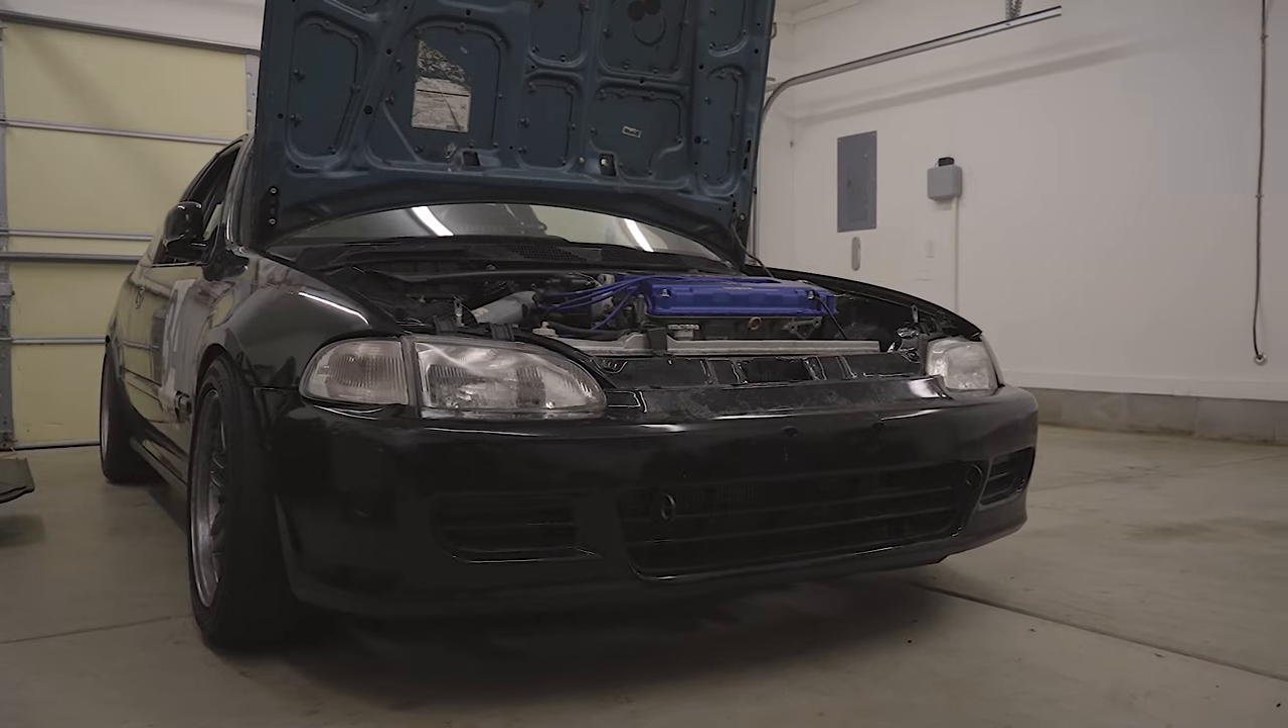I'll go ahead and get some like close-up shots of that too but I mean the bumper's on we're pretty much done here.